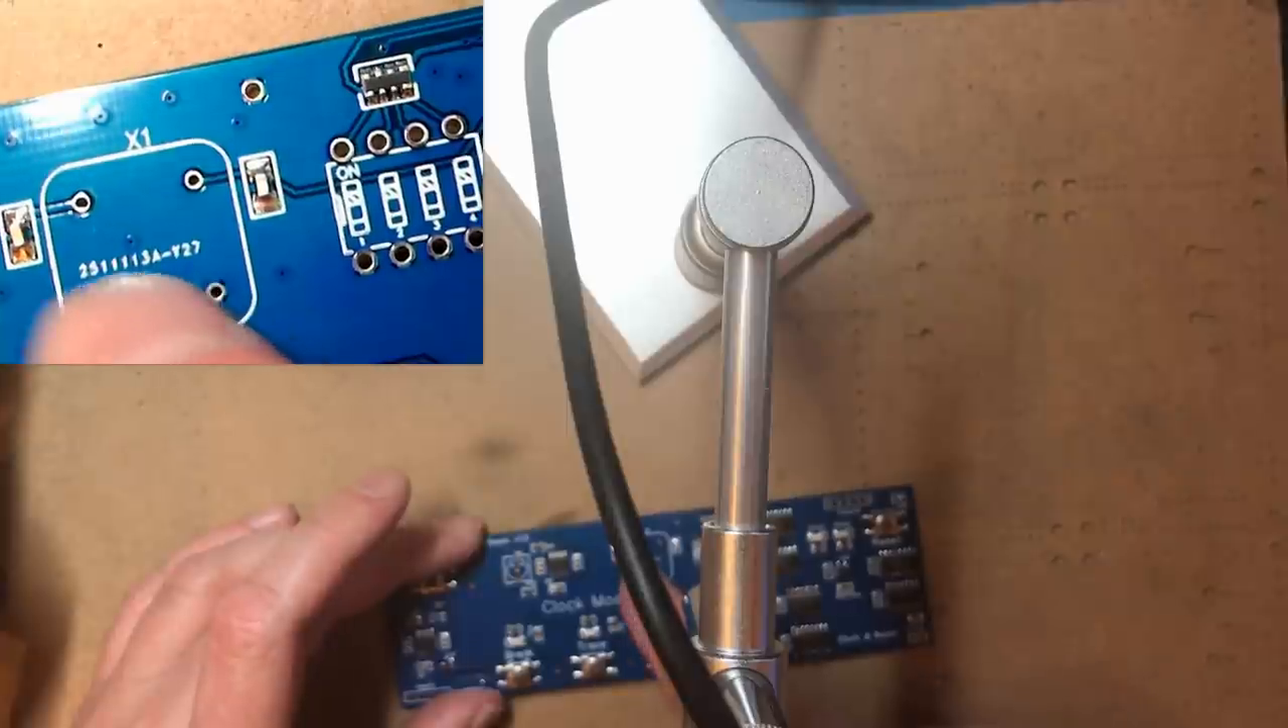There's a five megahertz crystal I've been using at the moment and I've only got one of those, so I don't want to commit it to the board just yet.